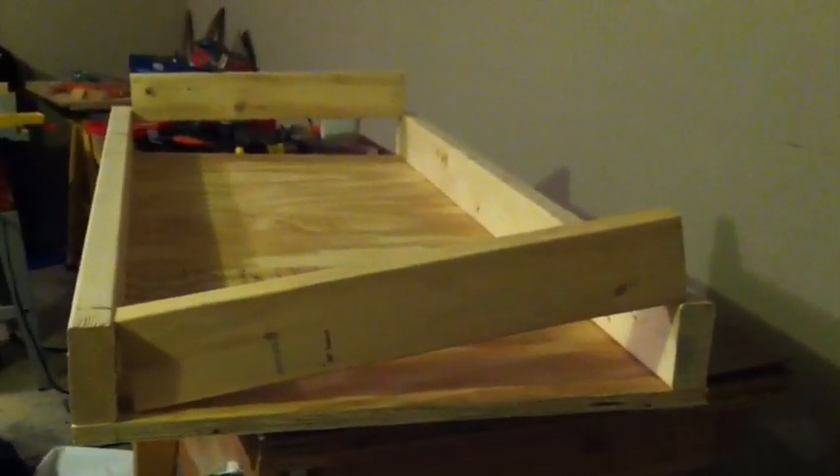Now my cross piece is just a hair too big.